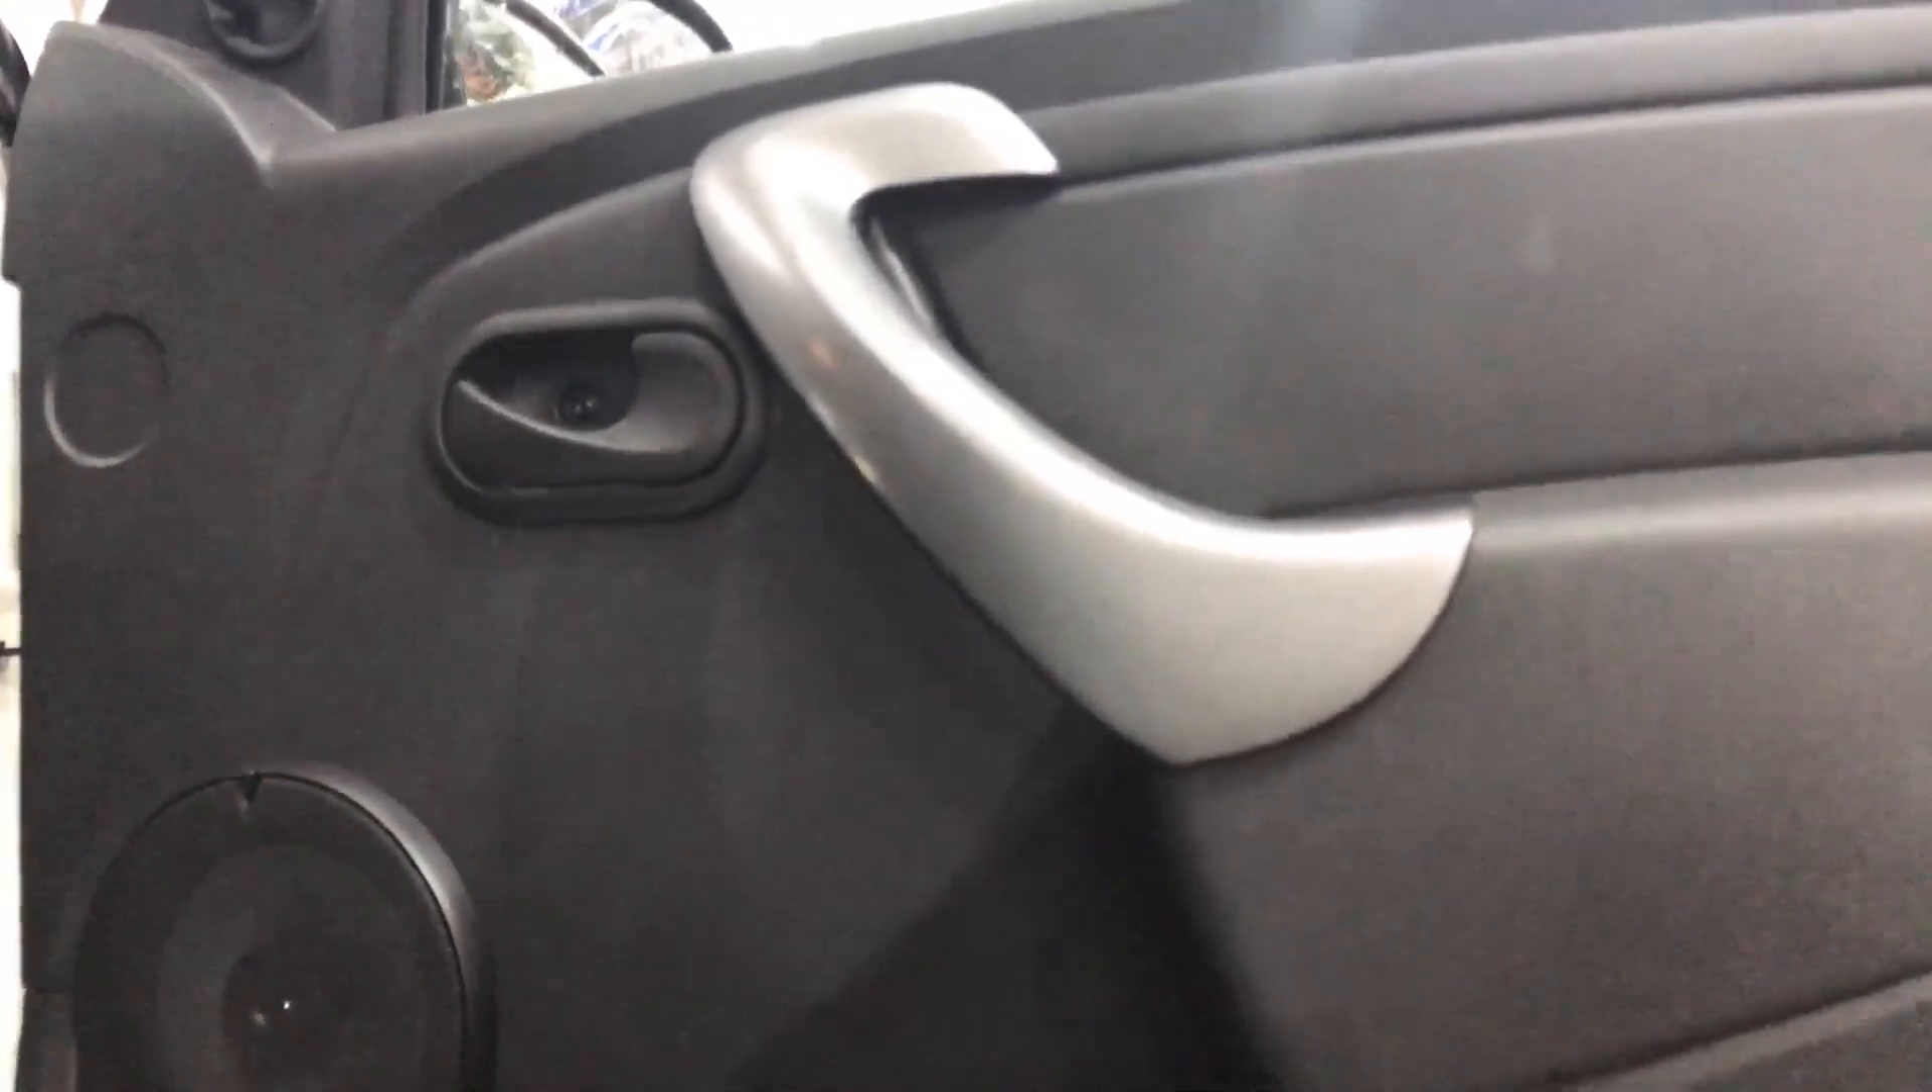Все, собрали двери, поставили на место обшивки.